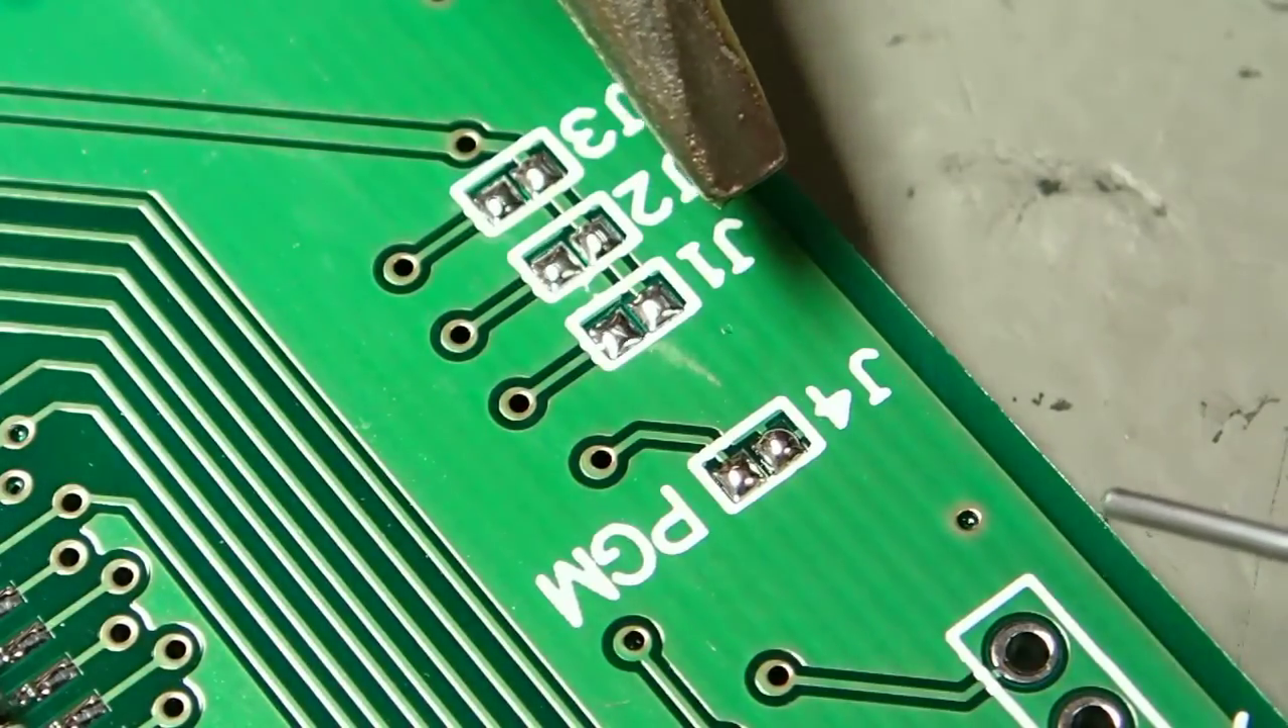You can see all the jumpers on this board are removed at the moment so I'll fit them first.